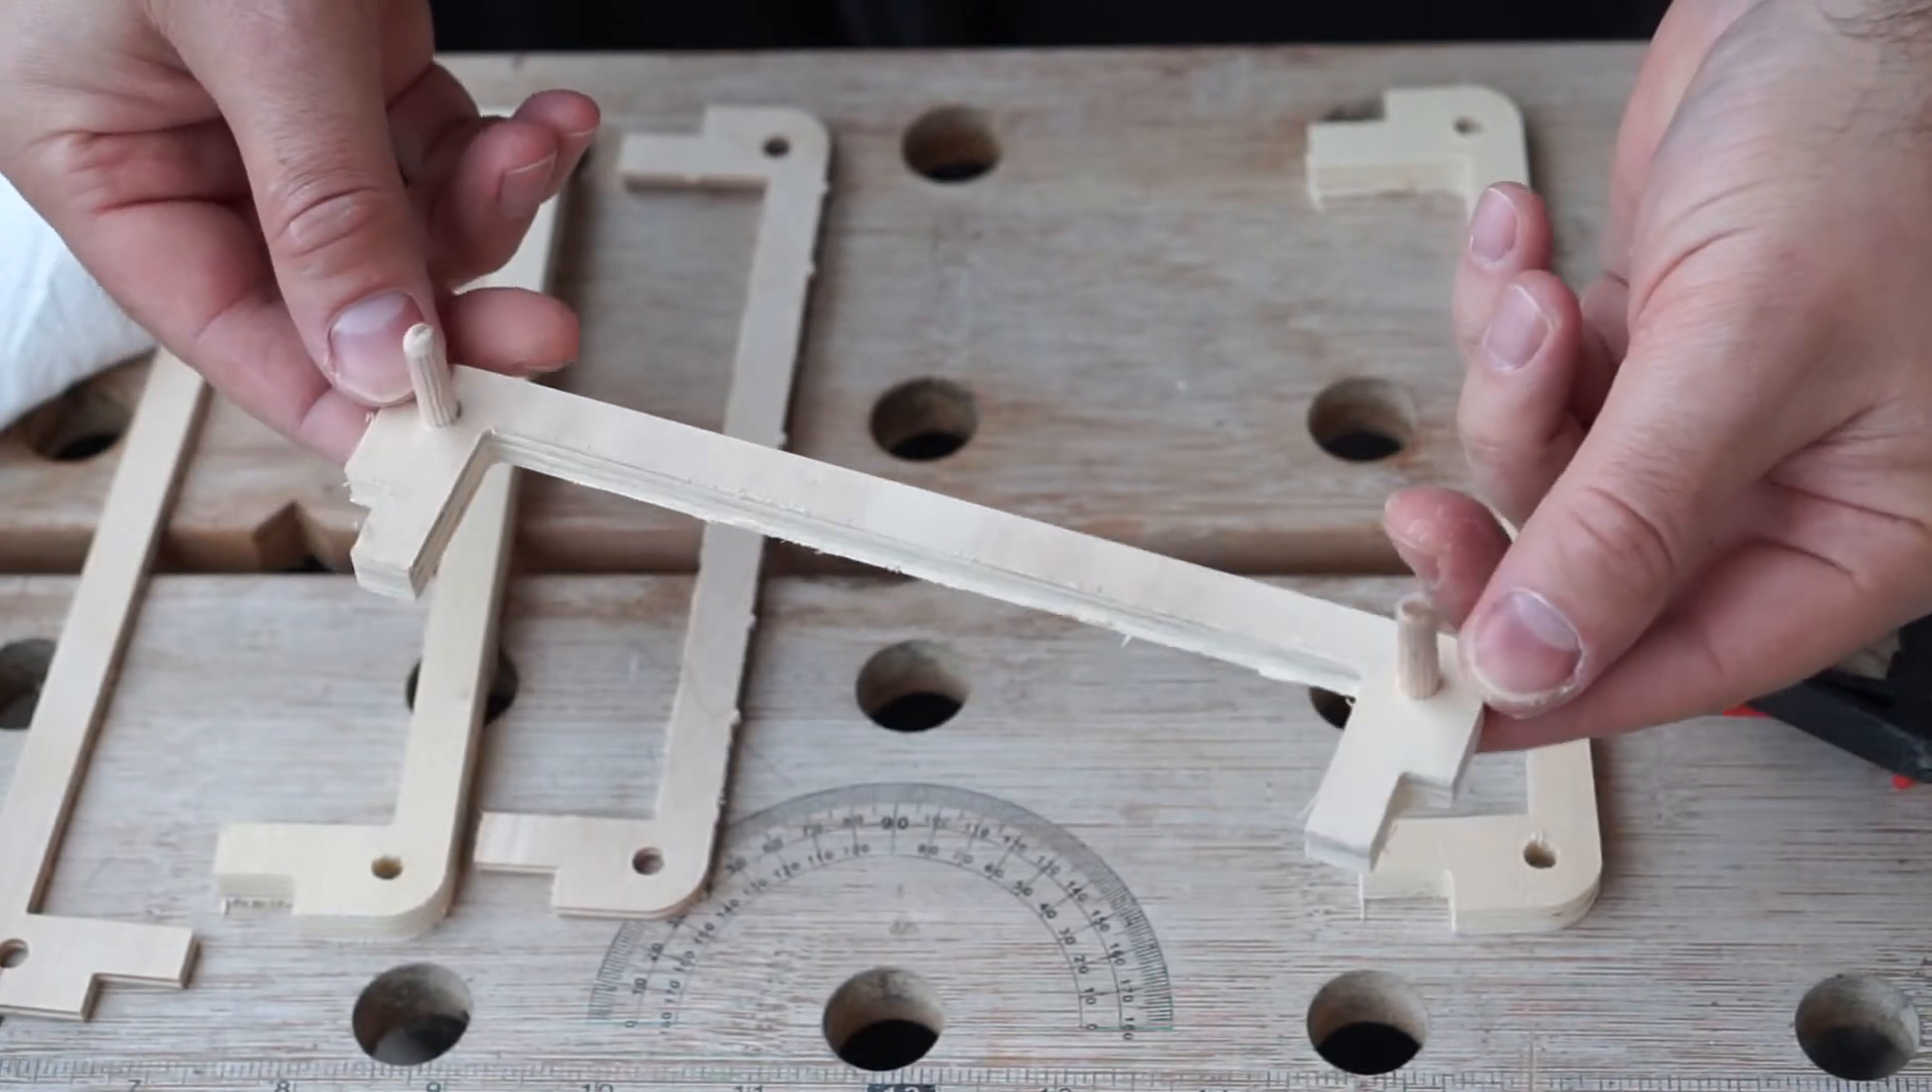I cut 6mm holes and put dowels inside them to help with the alignment.